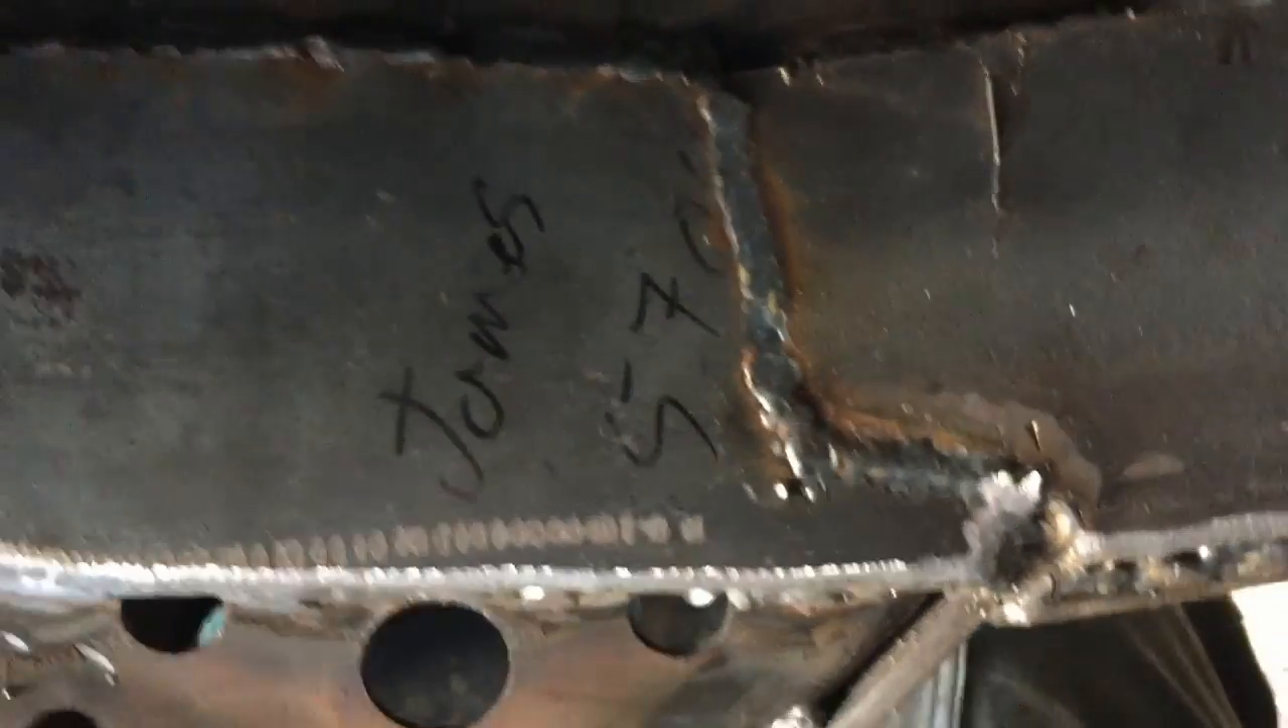That's the piece welded up.